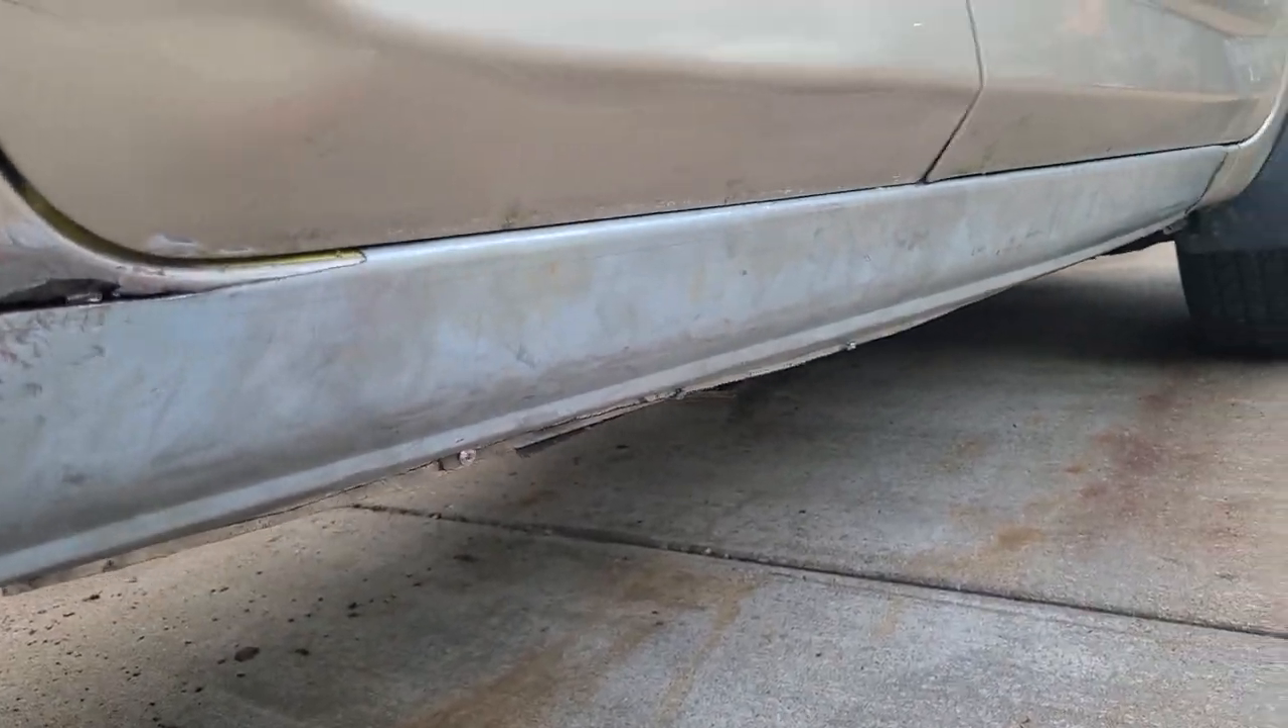So from the outside you can see now that the outer rocker panel is in.